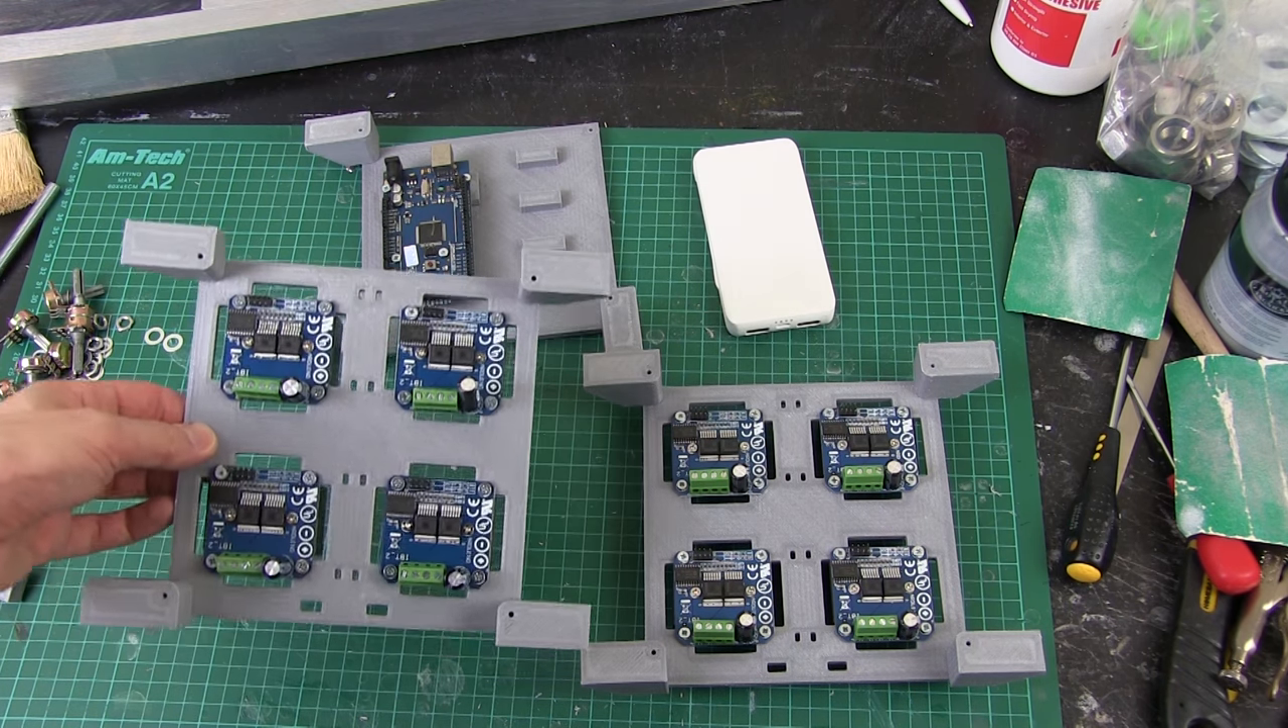So I've got my four BTS 7960s mounted in each side.